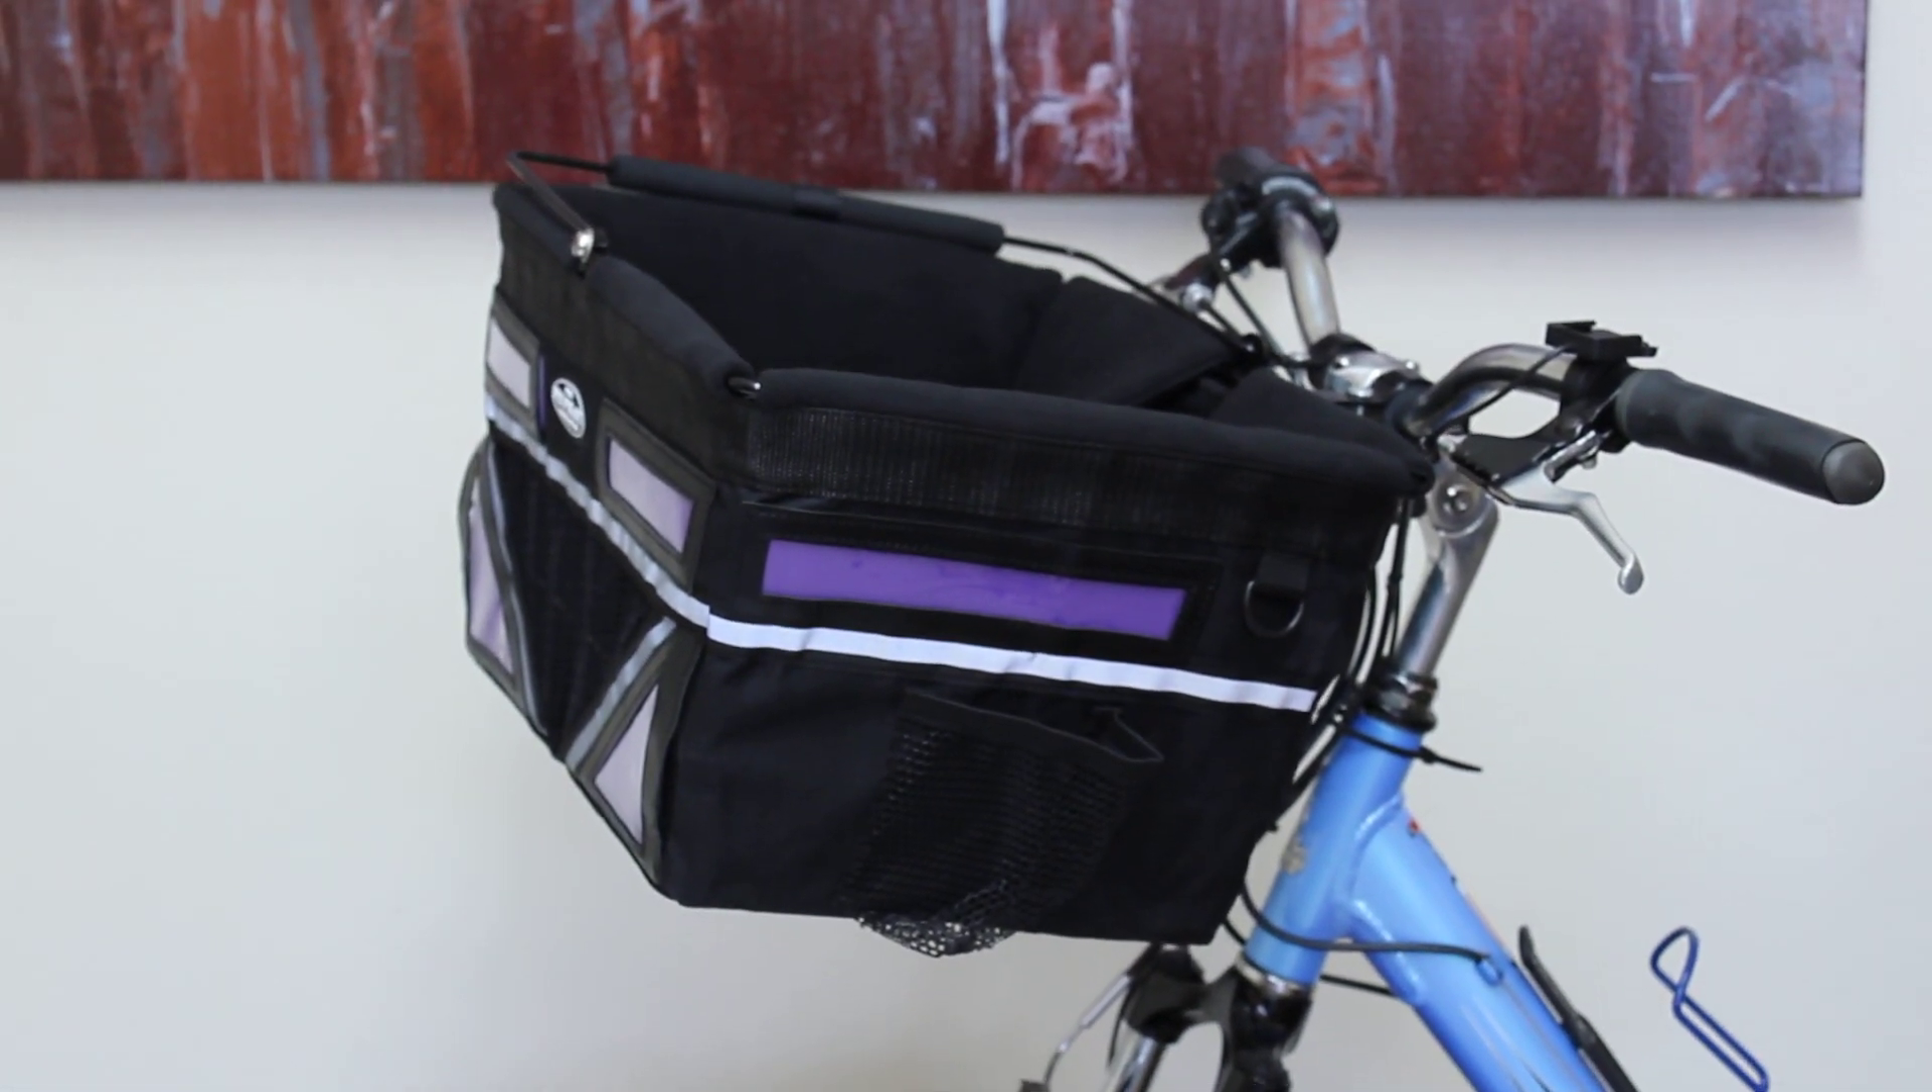Now the basket is properly attached to the bike and you're ready to put your dog inside.